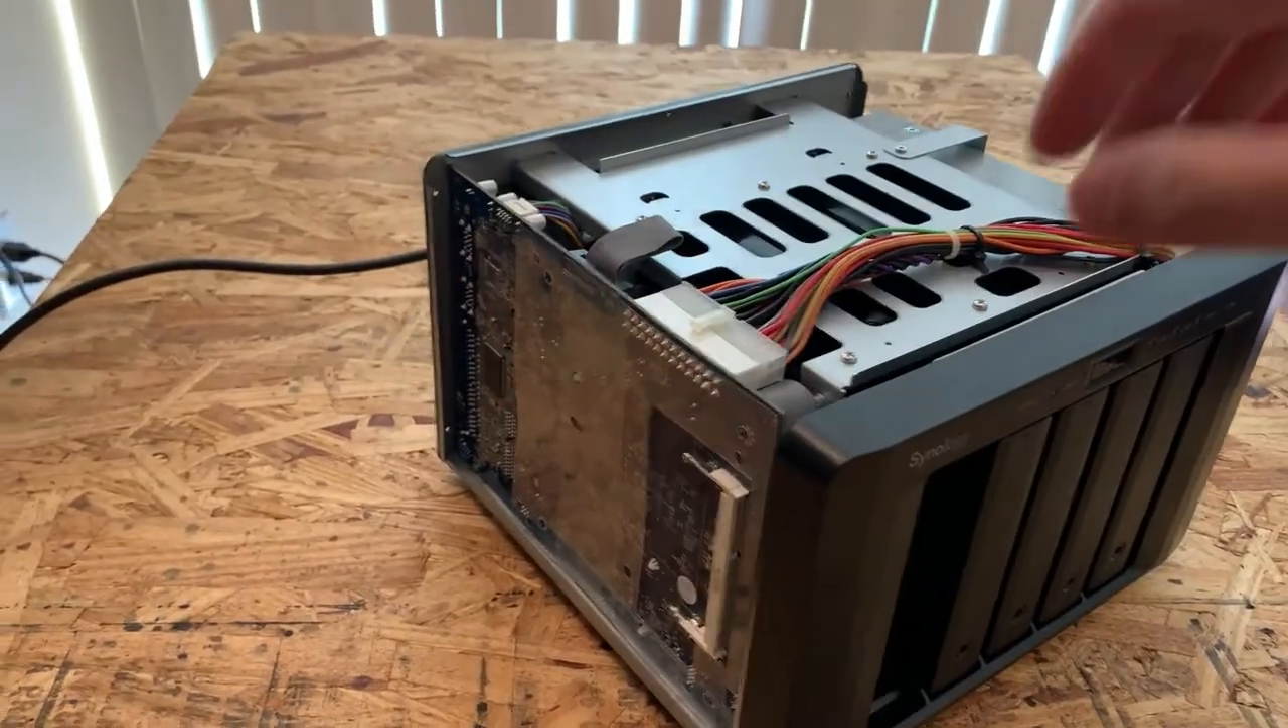All right so we have the unit all put back together minus the outer shell.